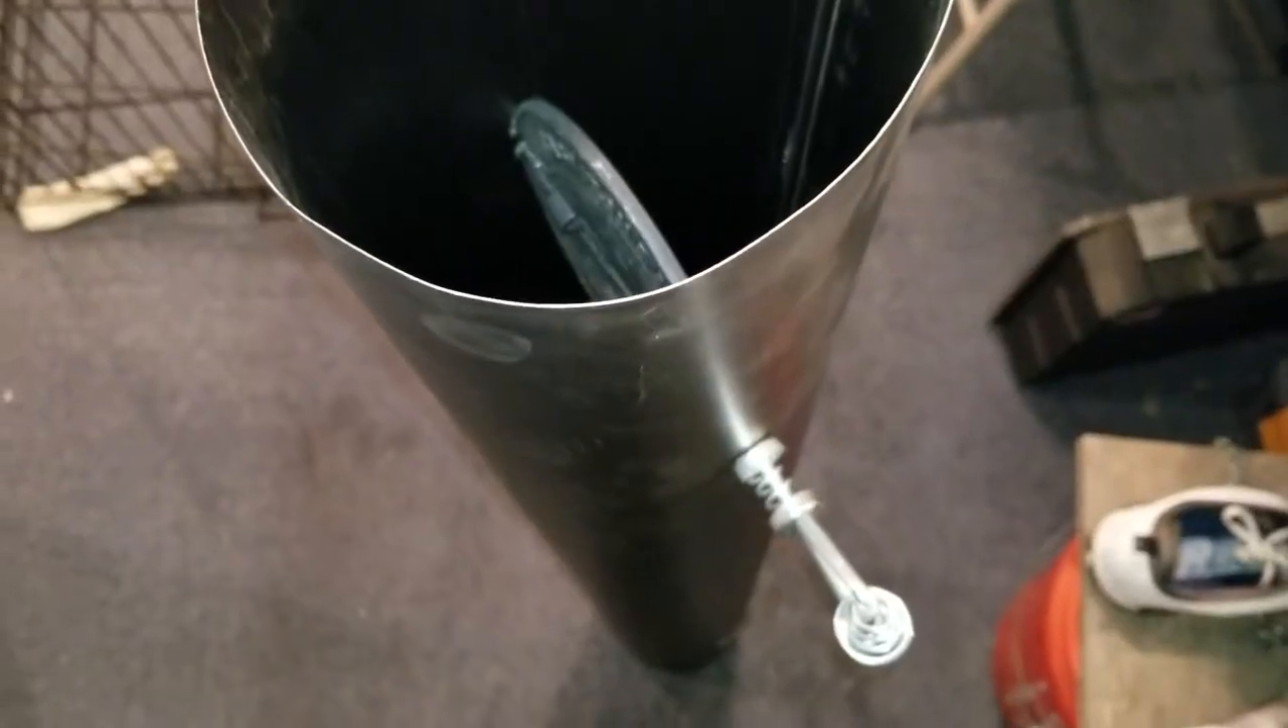So, we got our dampener installed, so we can control the flow of air.